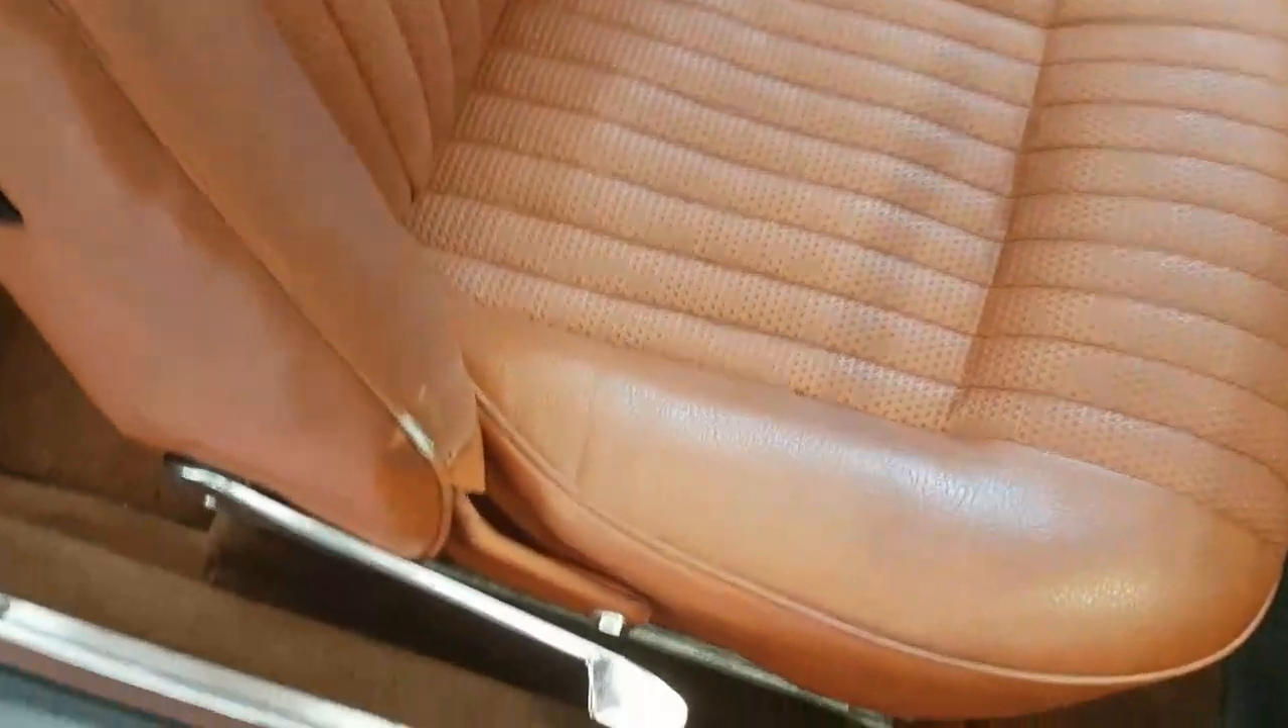Seats are actually back into the car, looking mighty fine.